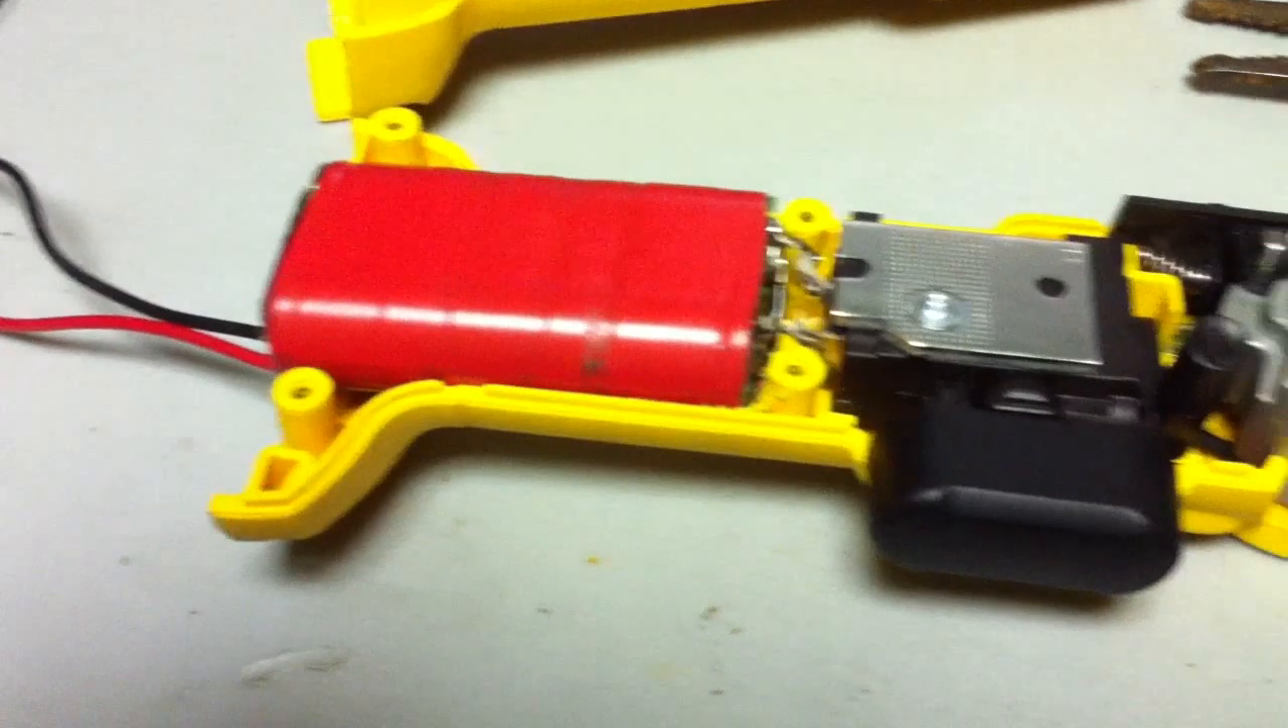I even put two leads out for charging. I can hook those up afterward.